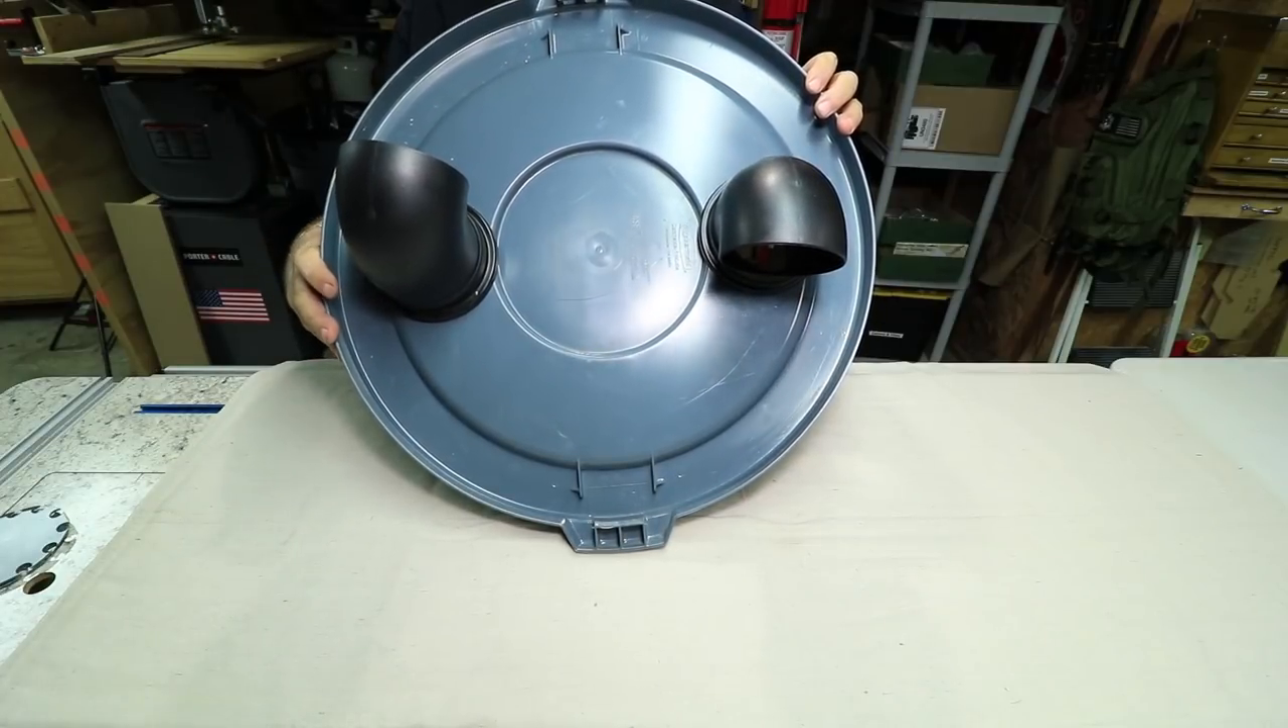So I have my lid cut up where I've got these cyclonic adapters in here to create the cyclonic motion in the trash can for collecting all the debris.